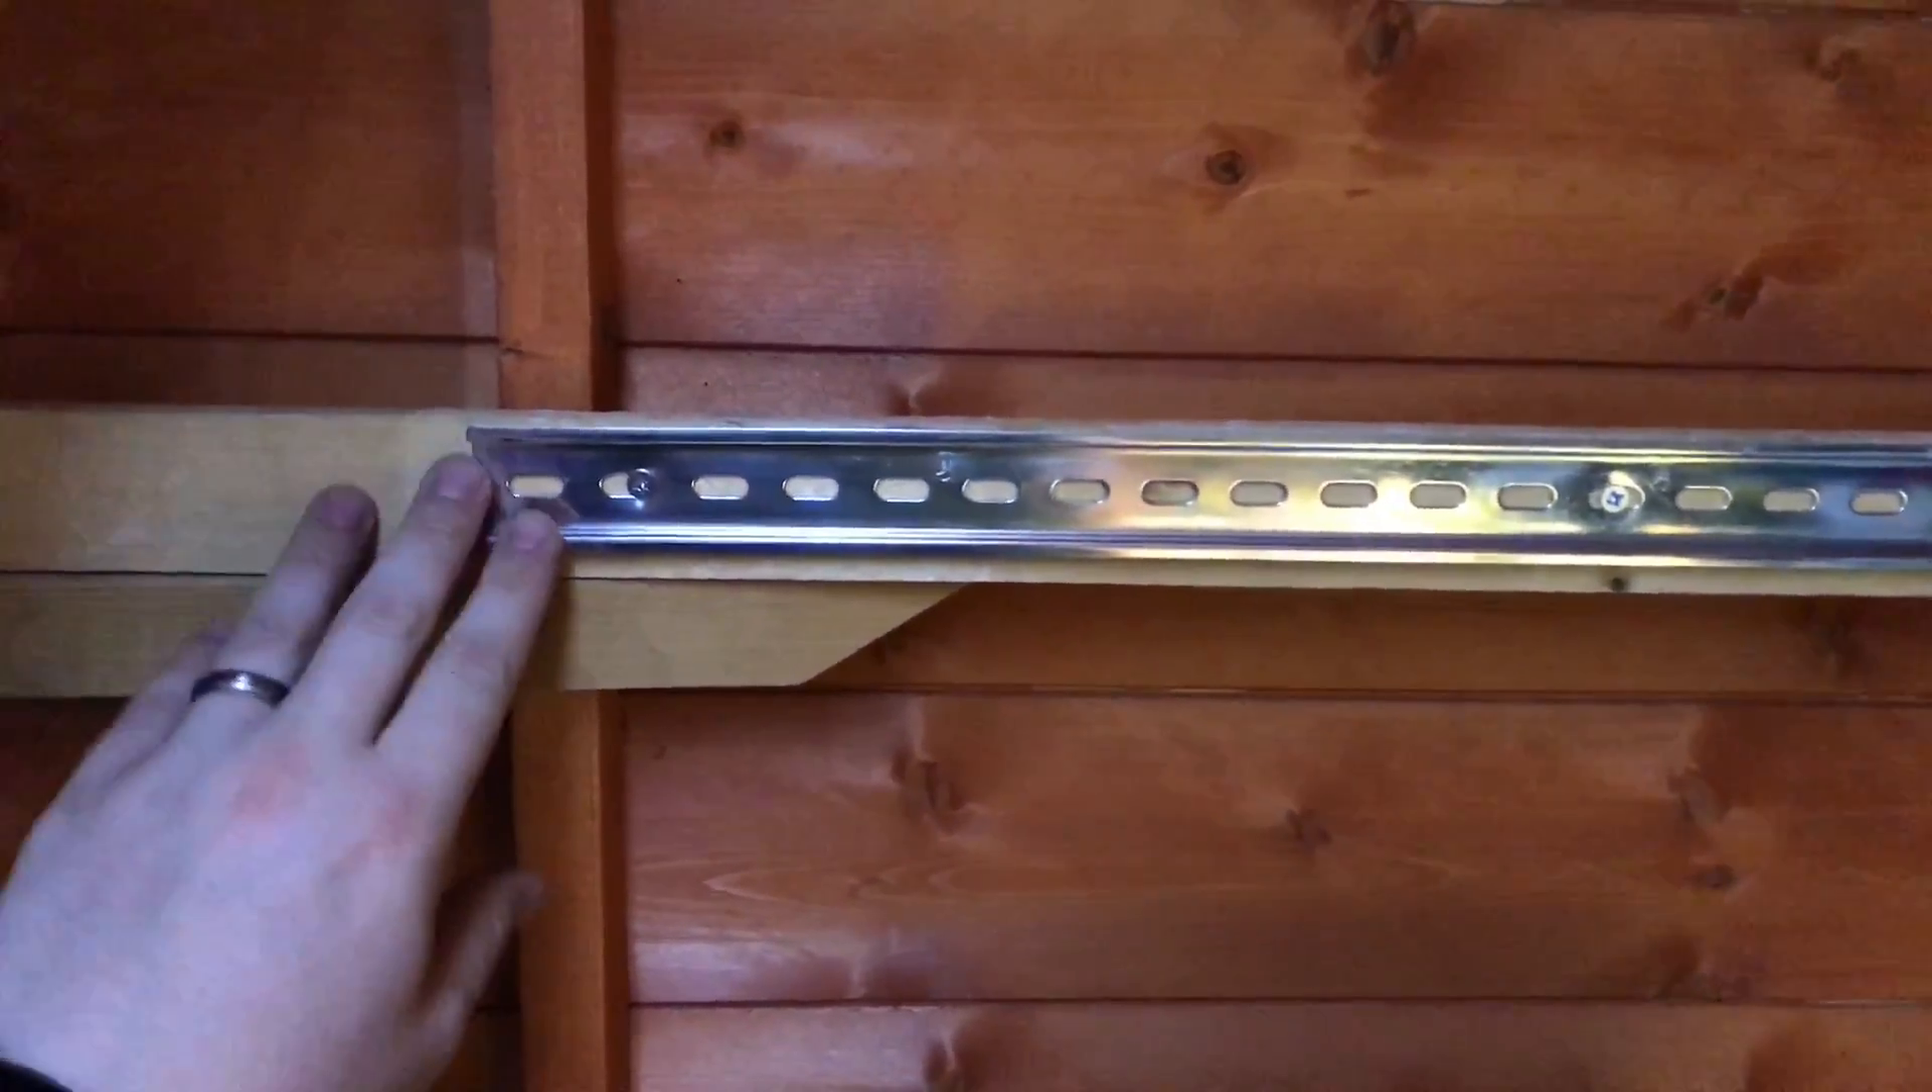There we have a one meter piece of din rail attached to the wall of the shed on that piece of wood.